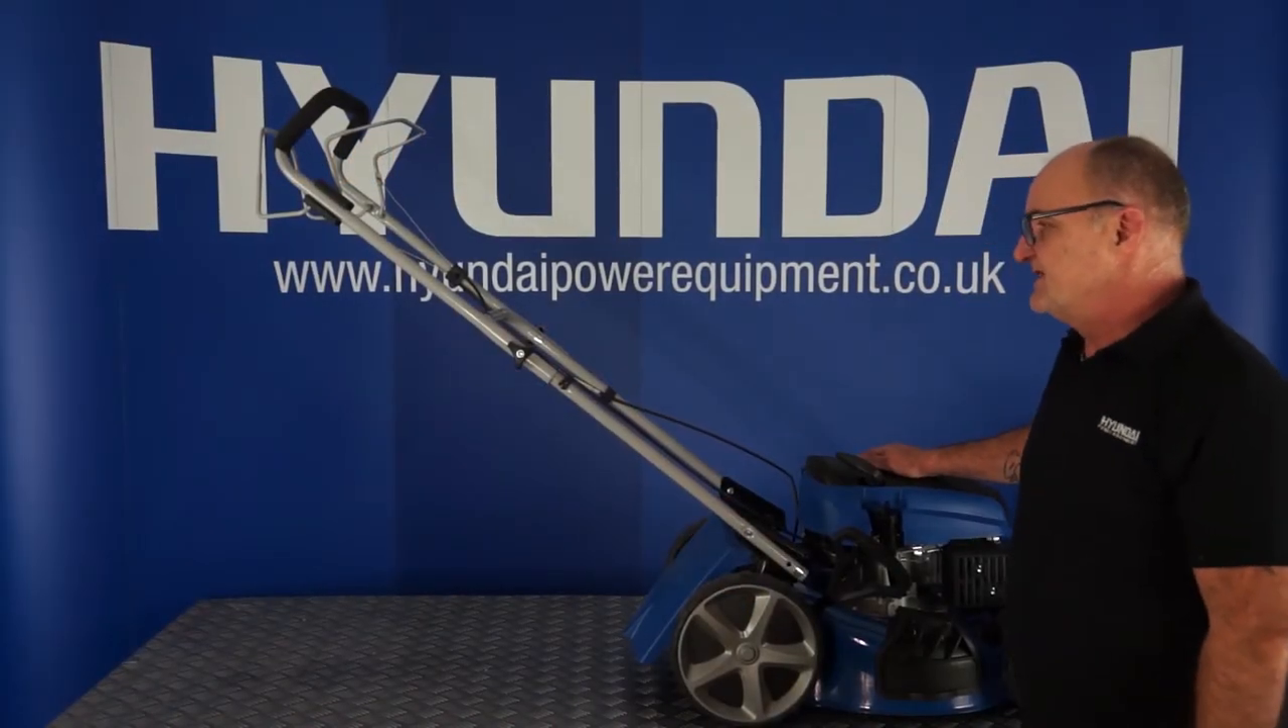And that is the handle assembled.